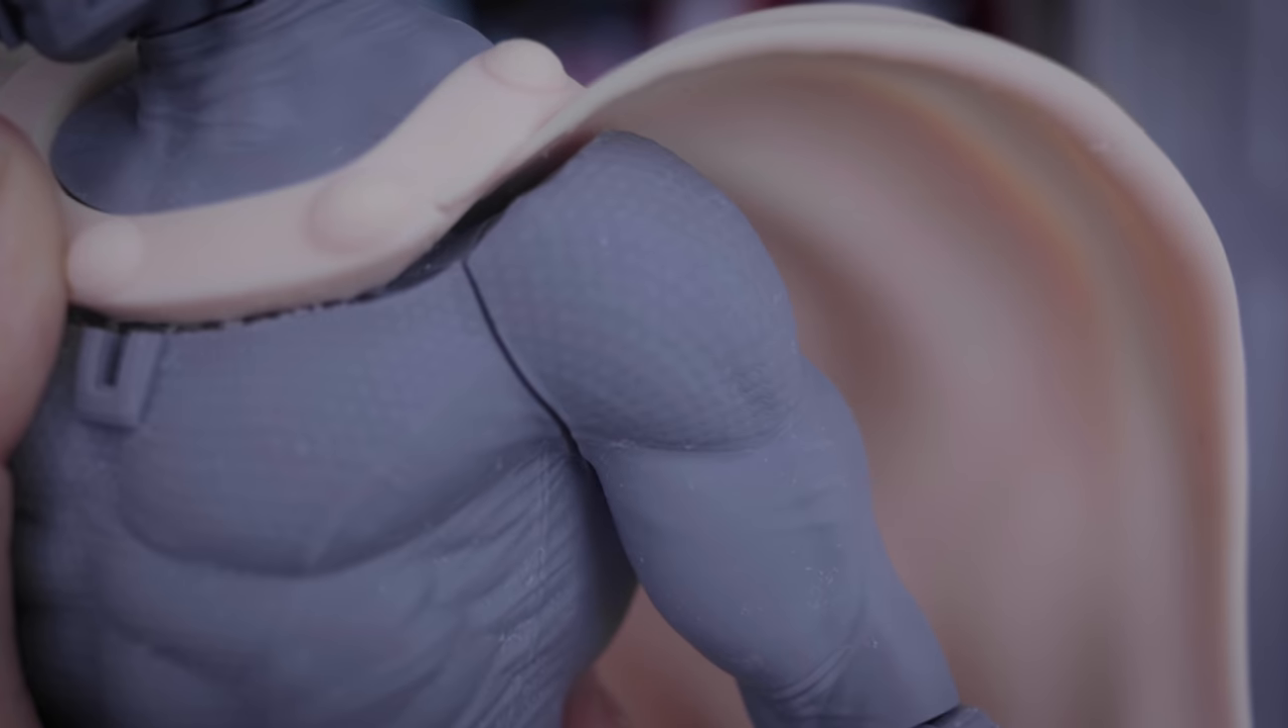I do need to reprint the cape just because of some of the issues that I was seeing with the supports and it didn't print properly so it's not sitting on the body properly.